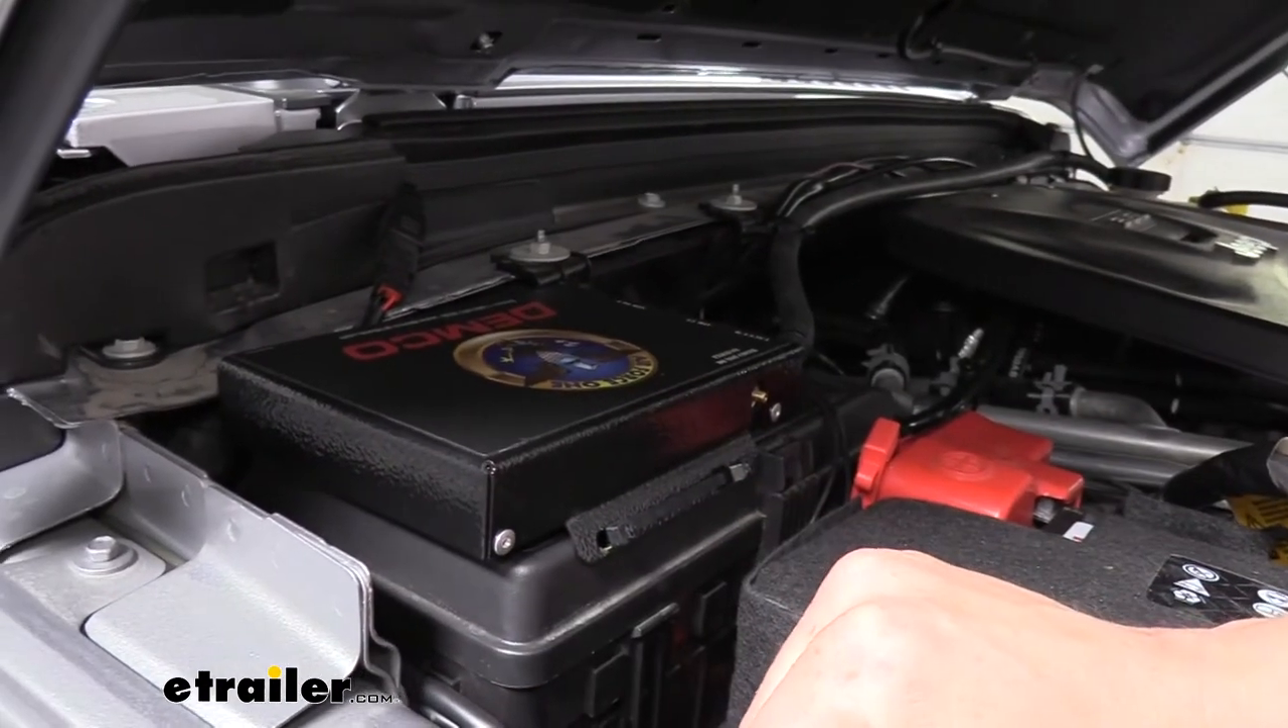We'll start with our operating unit and we just mounted this right to the top of our fuse panel.